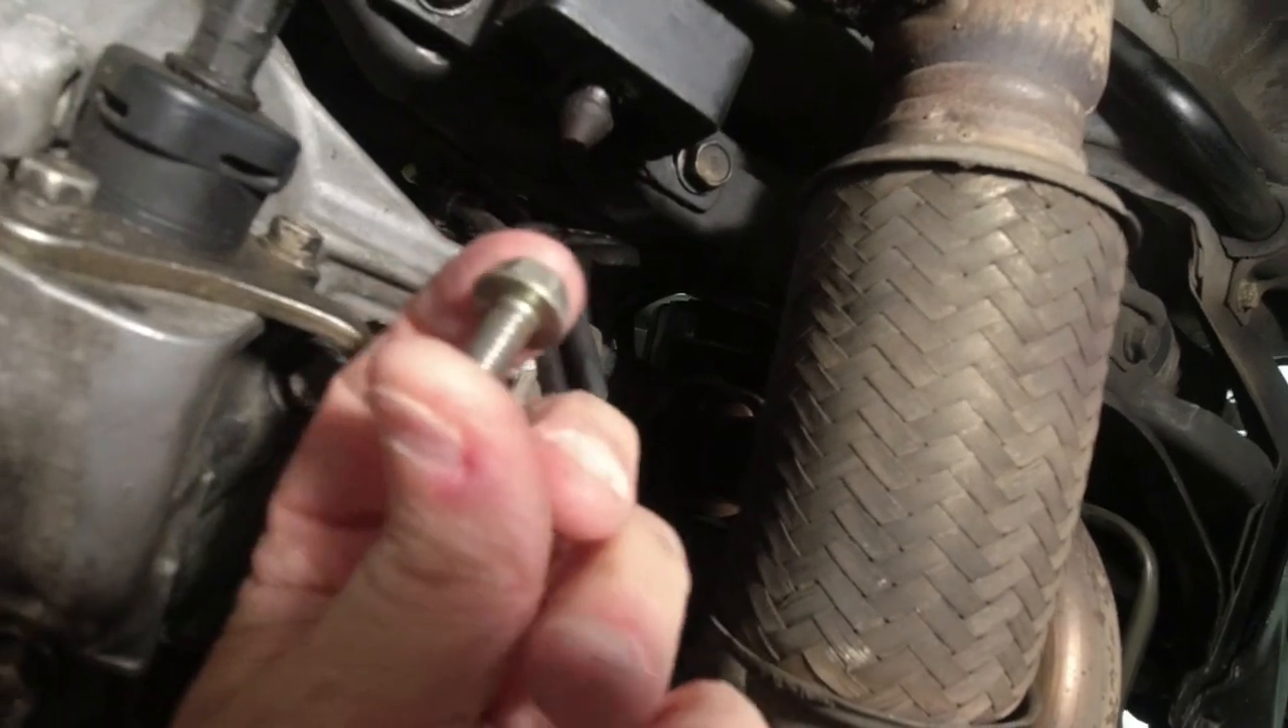Okay i got the little 10 millimeter bolt out of the bracket.